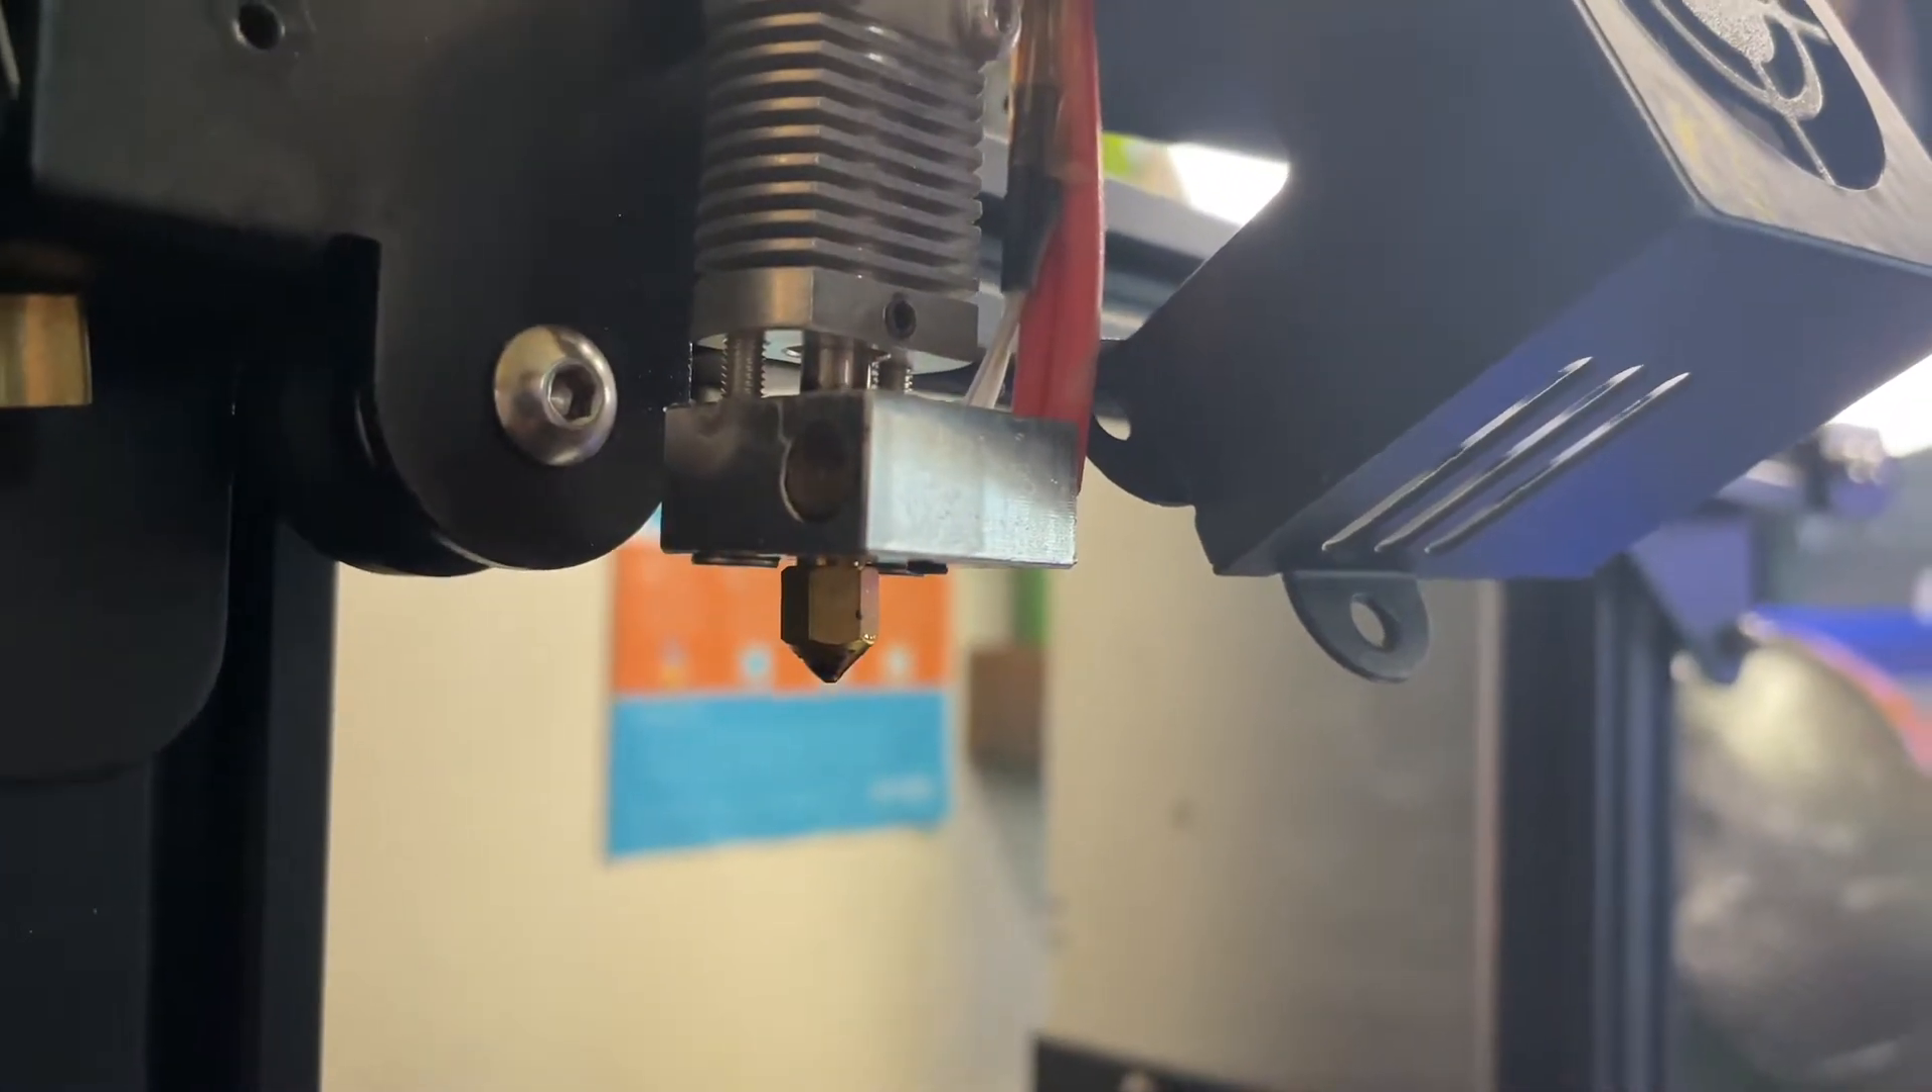So right now we have the outer housing off um now the nozzle is exposed and what i mean by the outer housing there is a little uh rubber piece that protects the nozzle along with the hot end.